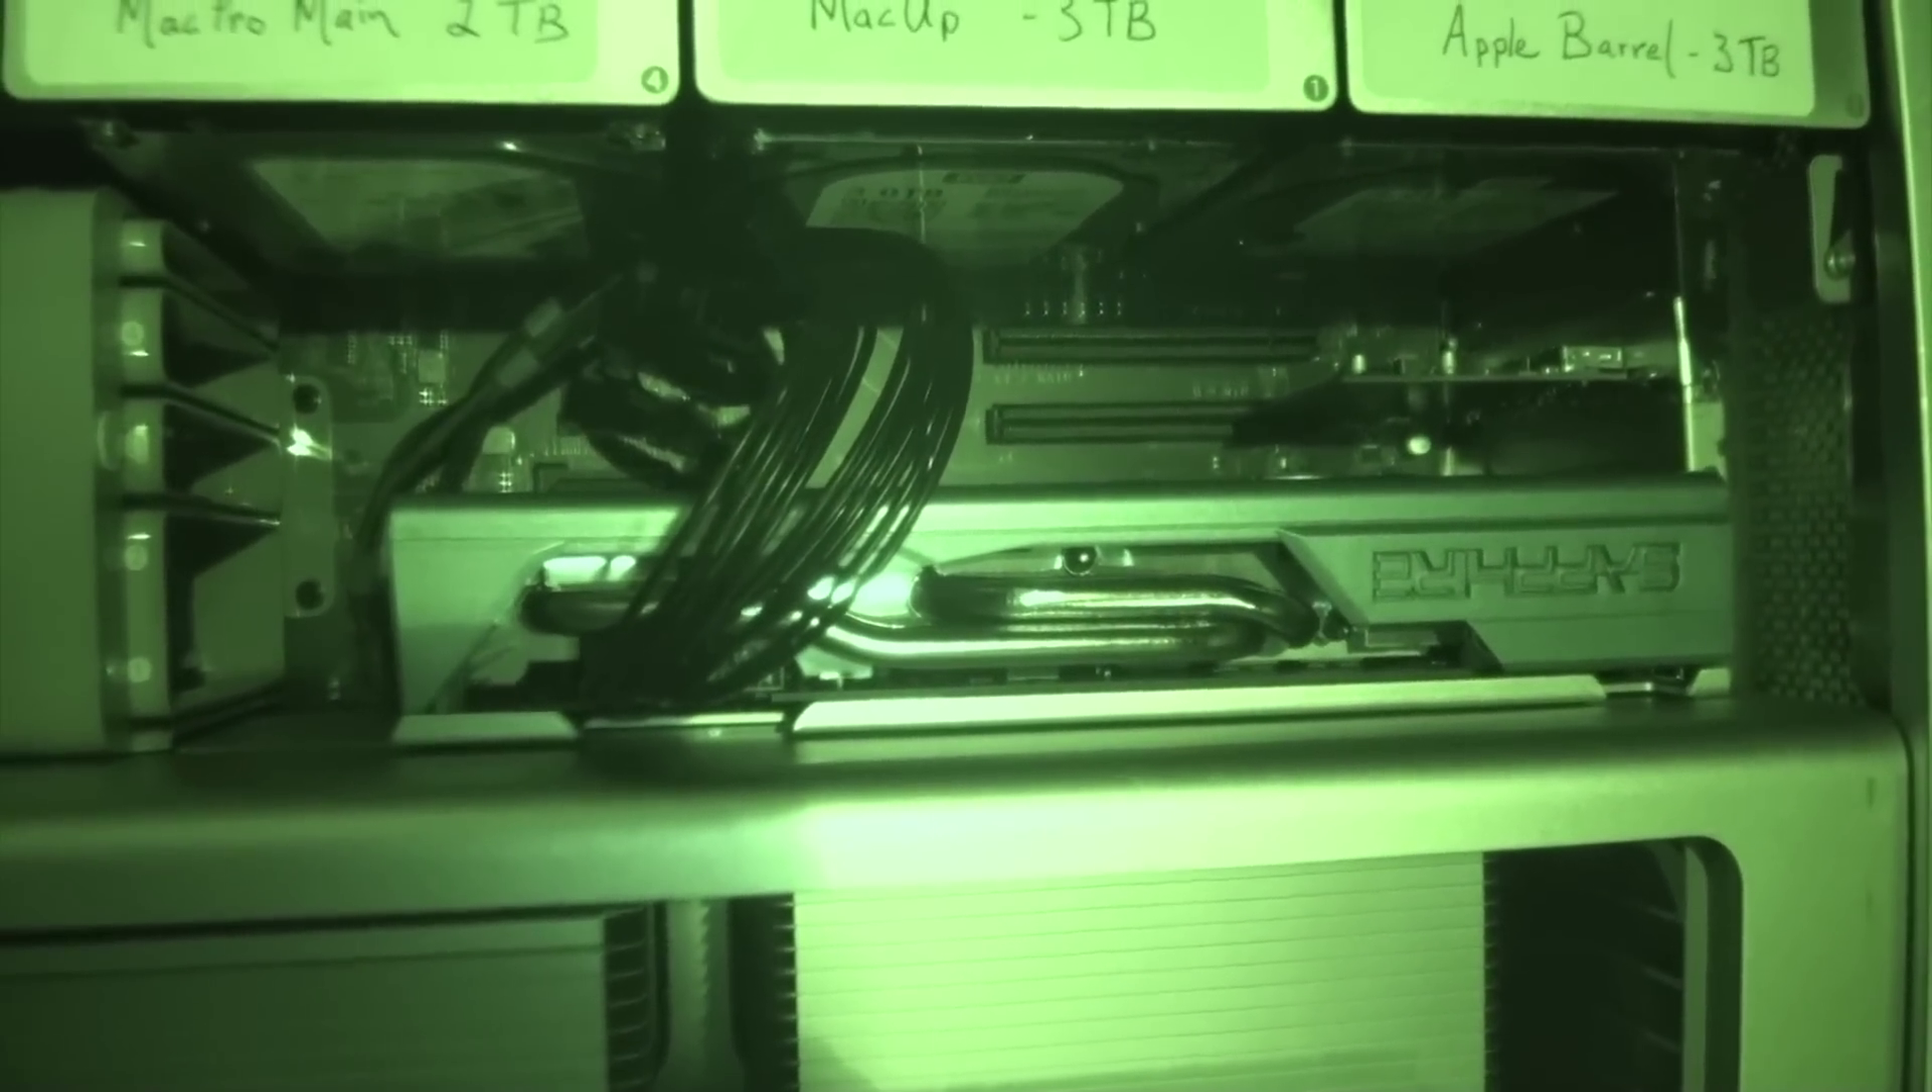Okay so we've slid the sapphire card into it's slot. PCI slot down in the bottom.